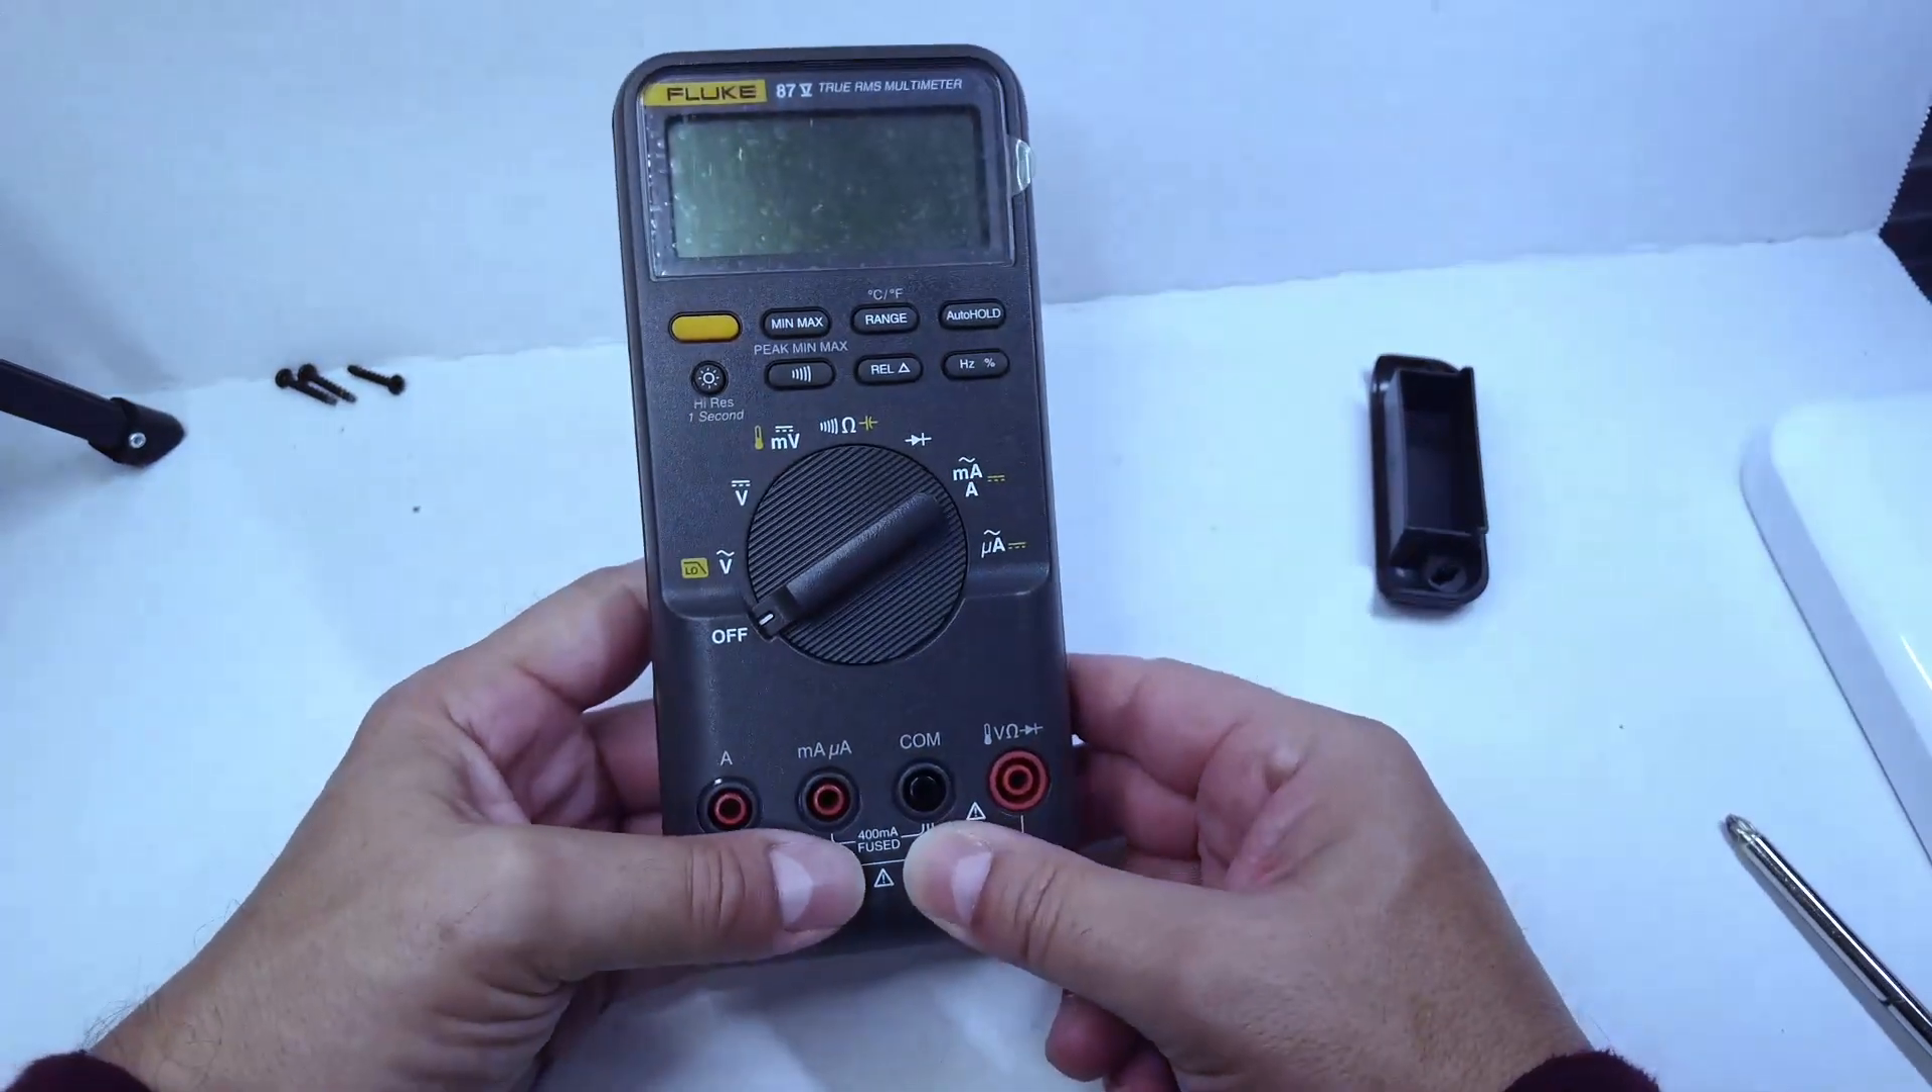We're not going to install any screws just yet because we want to make sure that everything is nice and proper and working.